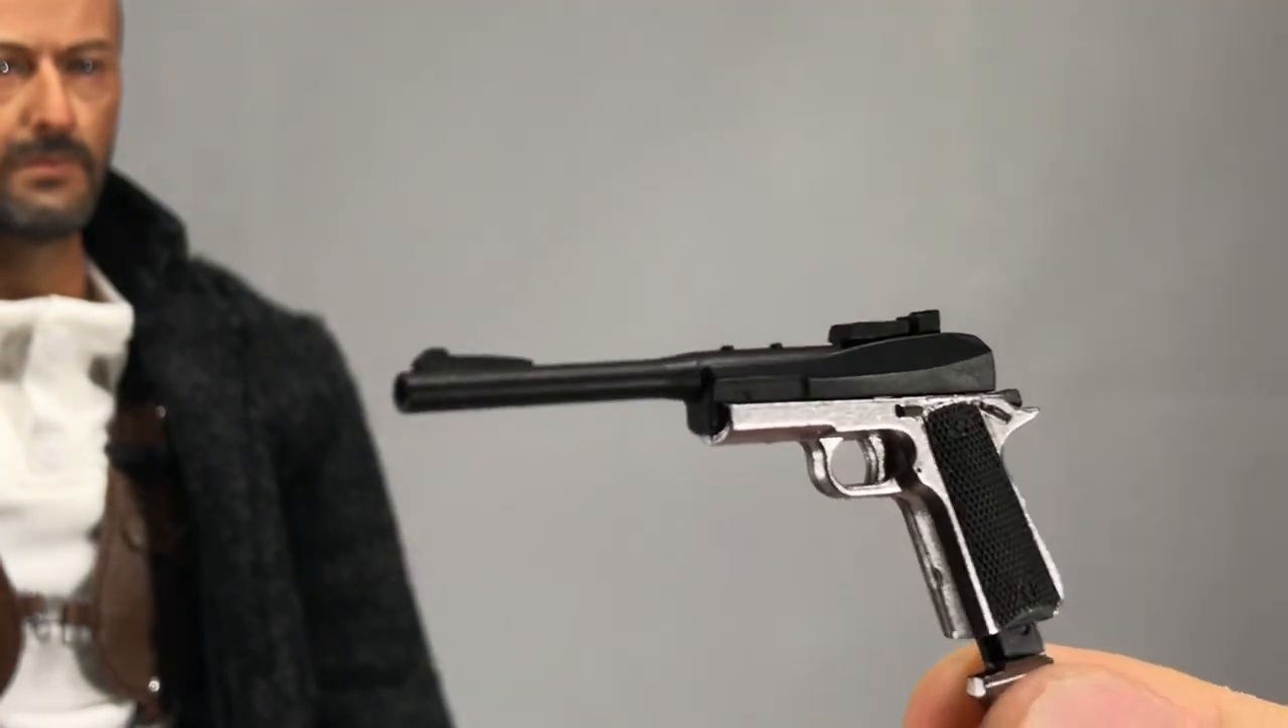I can't even get the magazine all the way in it.